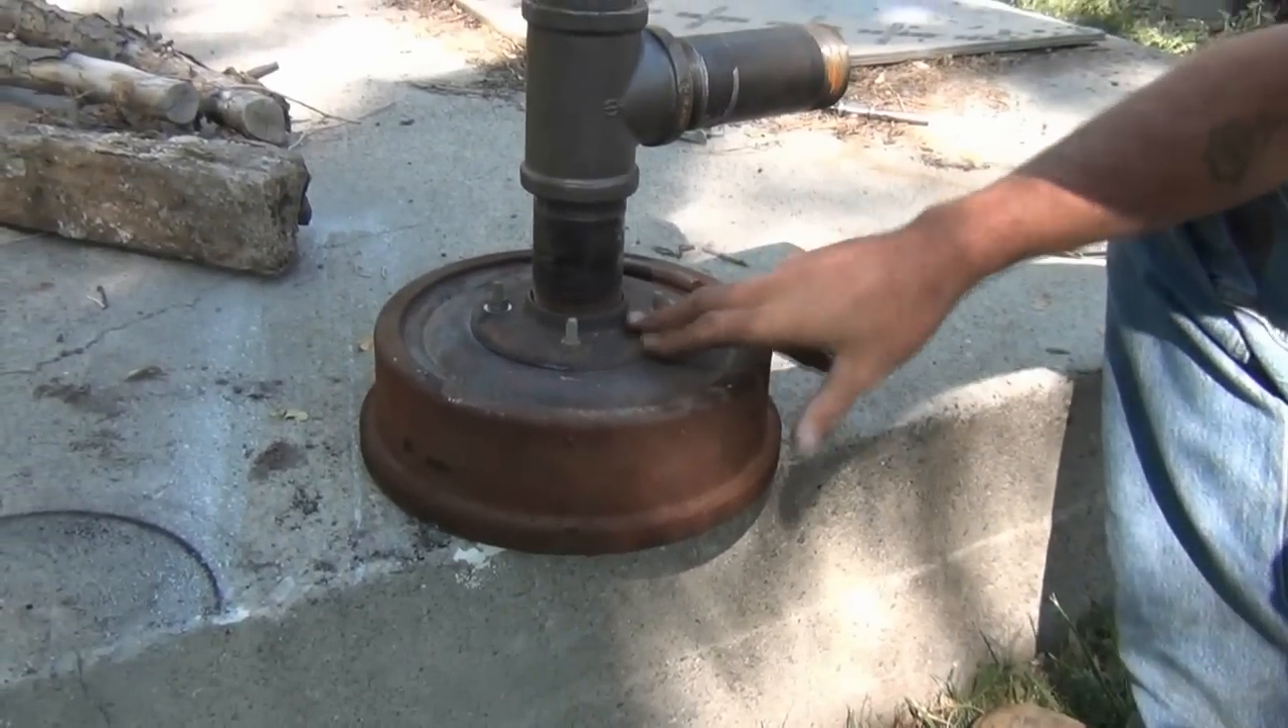You see this two inch flange it's just bolted down.